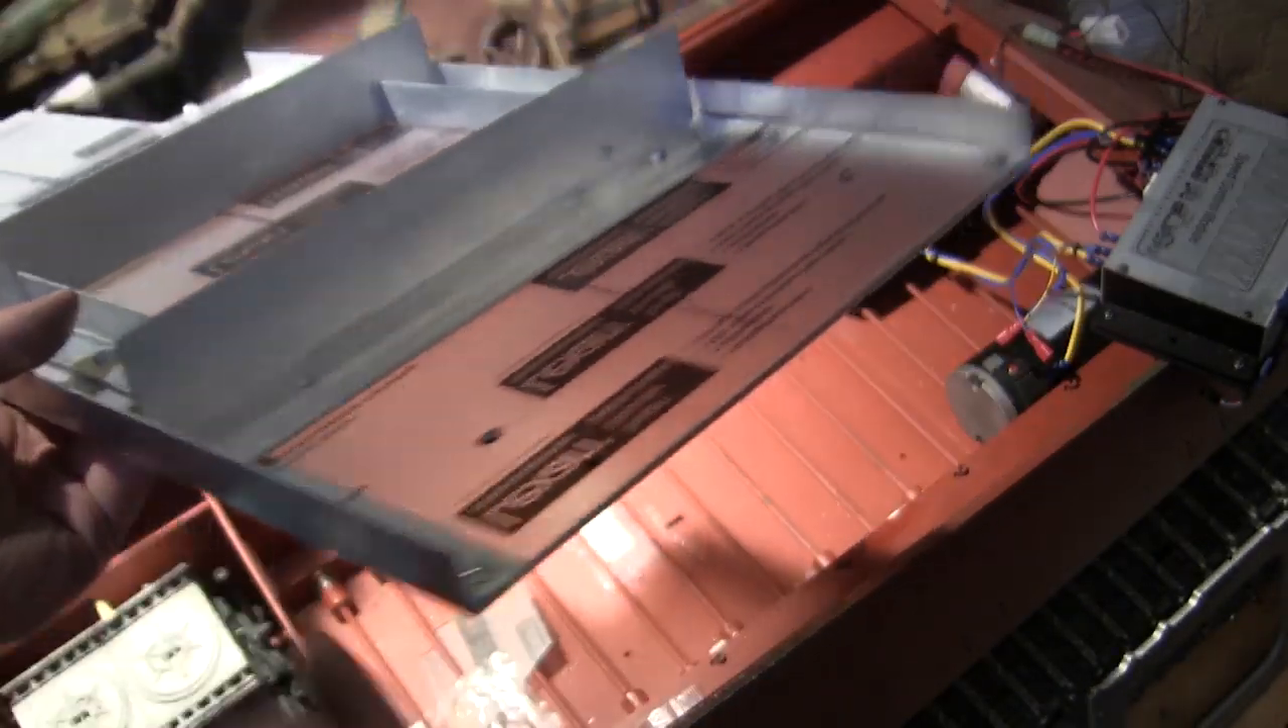Now, also on the floorboard, you'll notice that I went ahead and affixed some aluminum angle to the sides, as well as the center portion here.